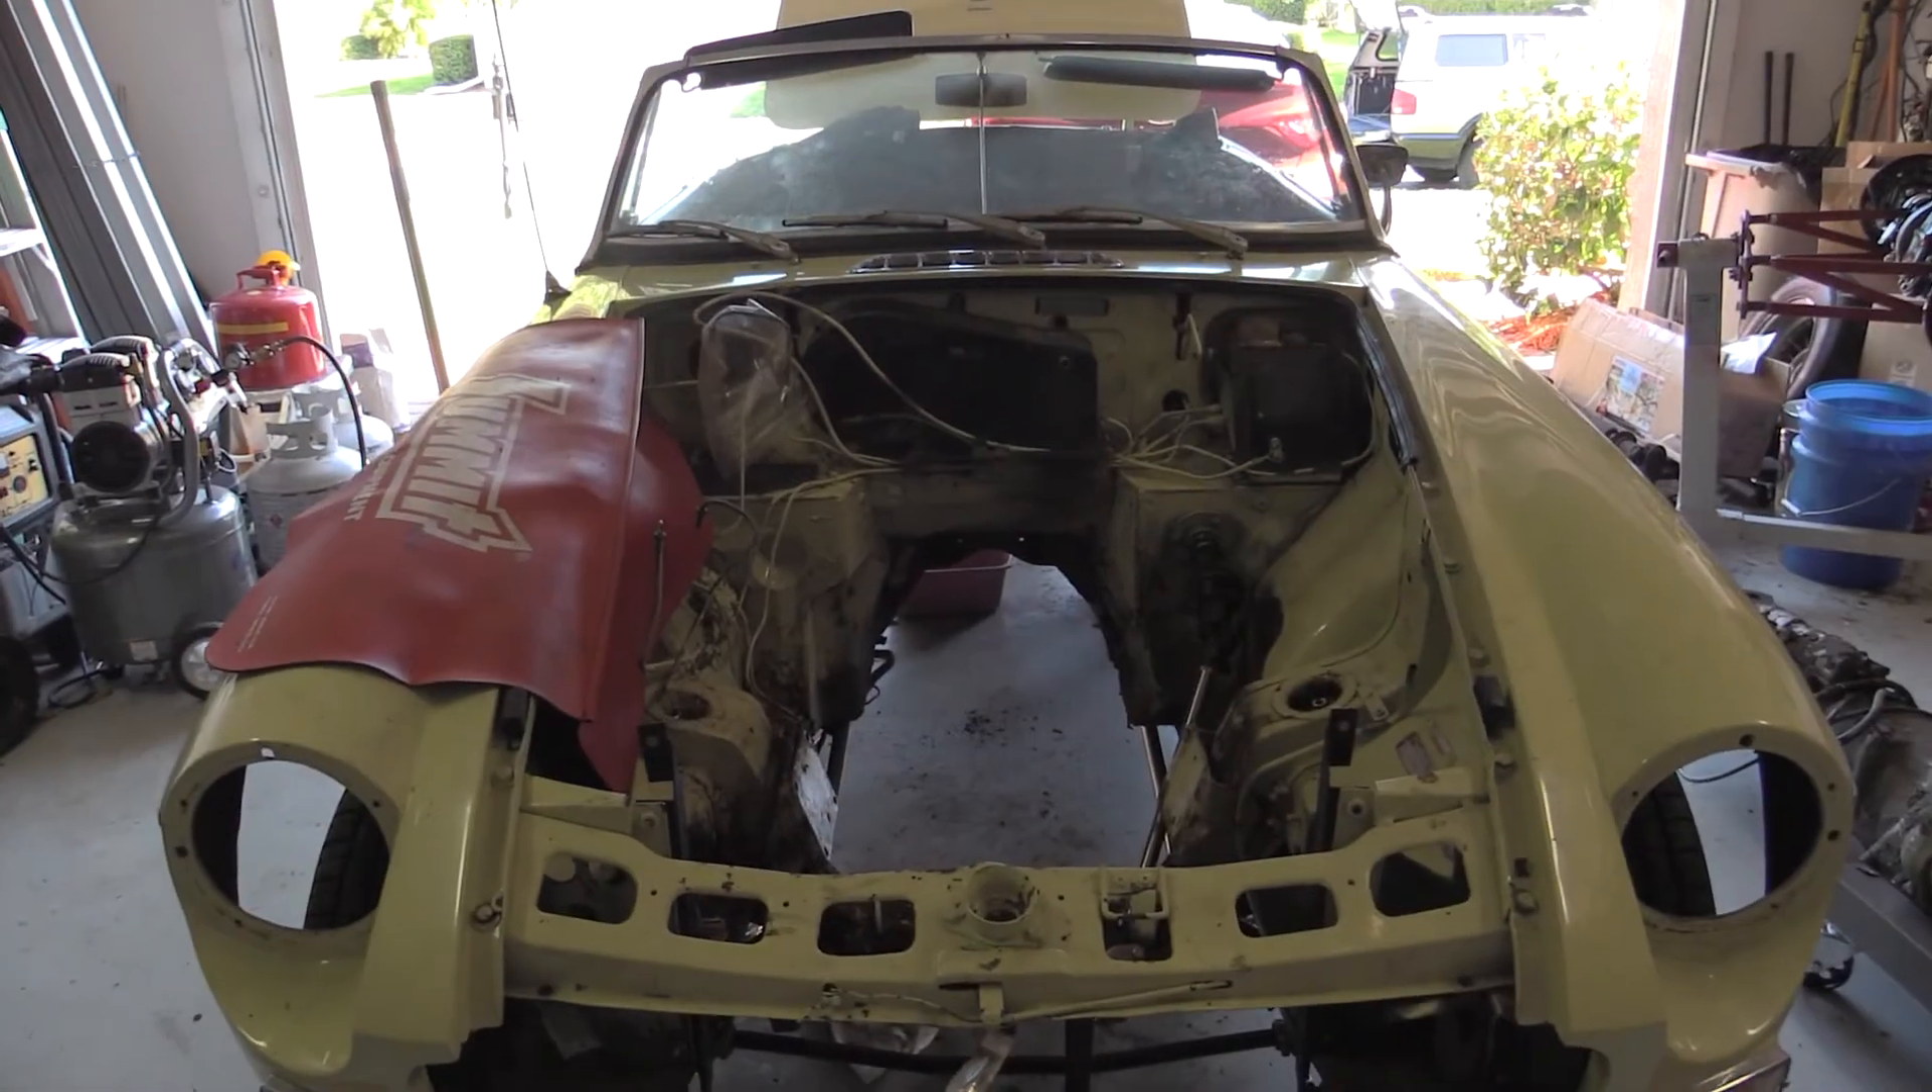Well, there we have the engine out.